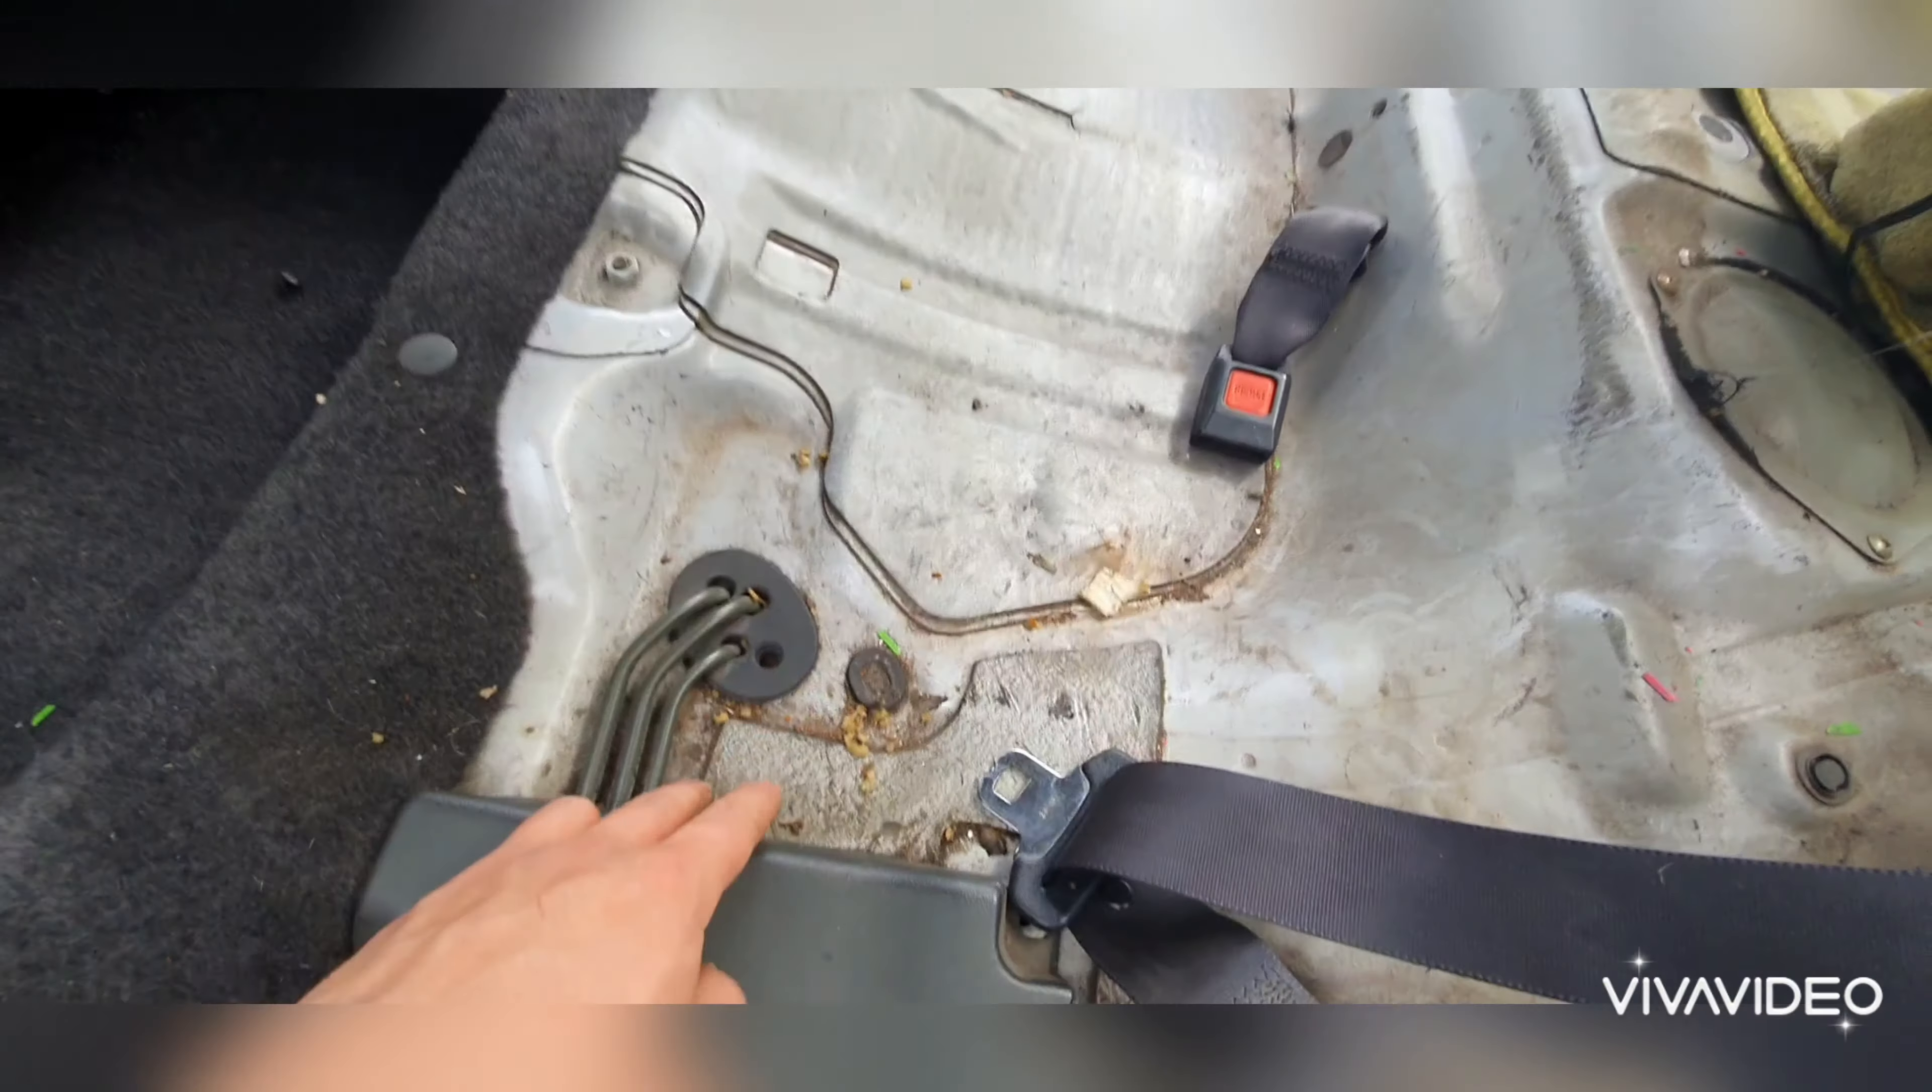Right that's the rear seats out now.